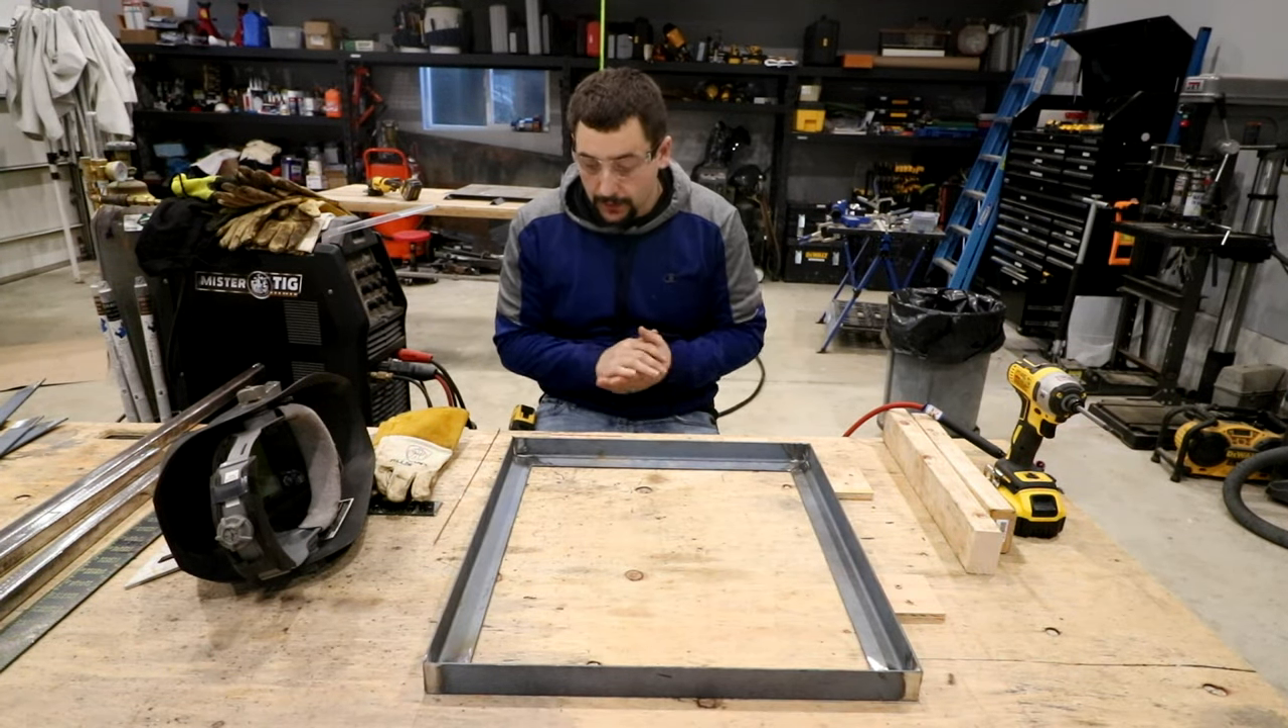So we have the square framework for the base of the cart.